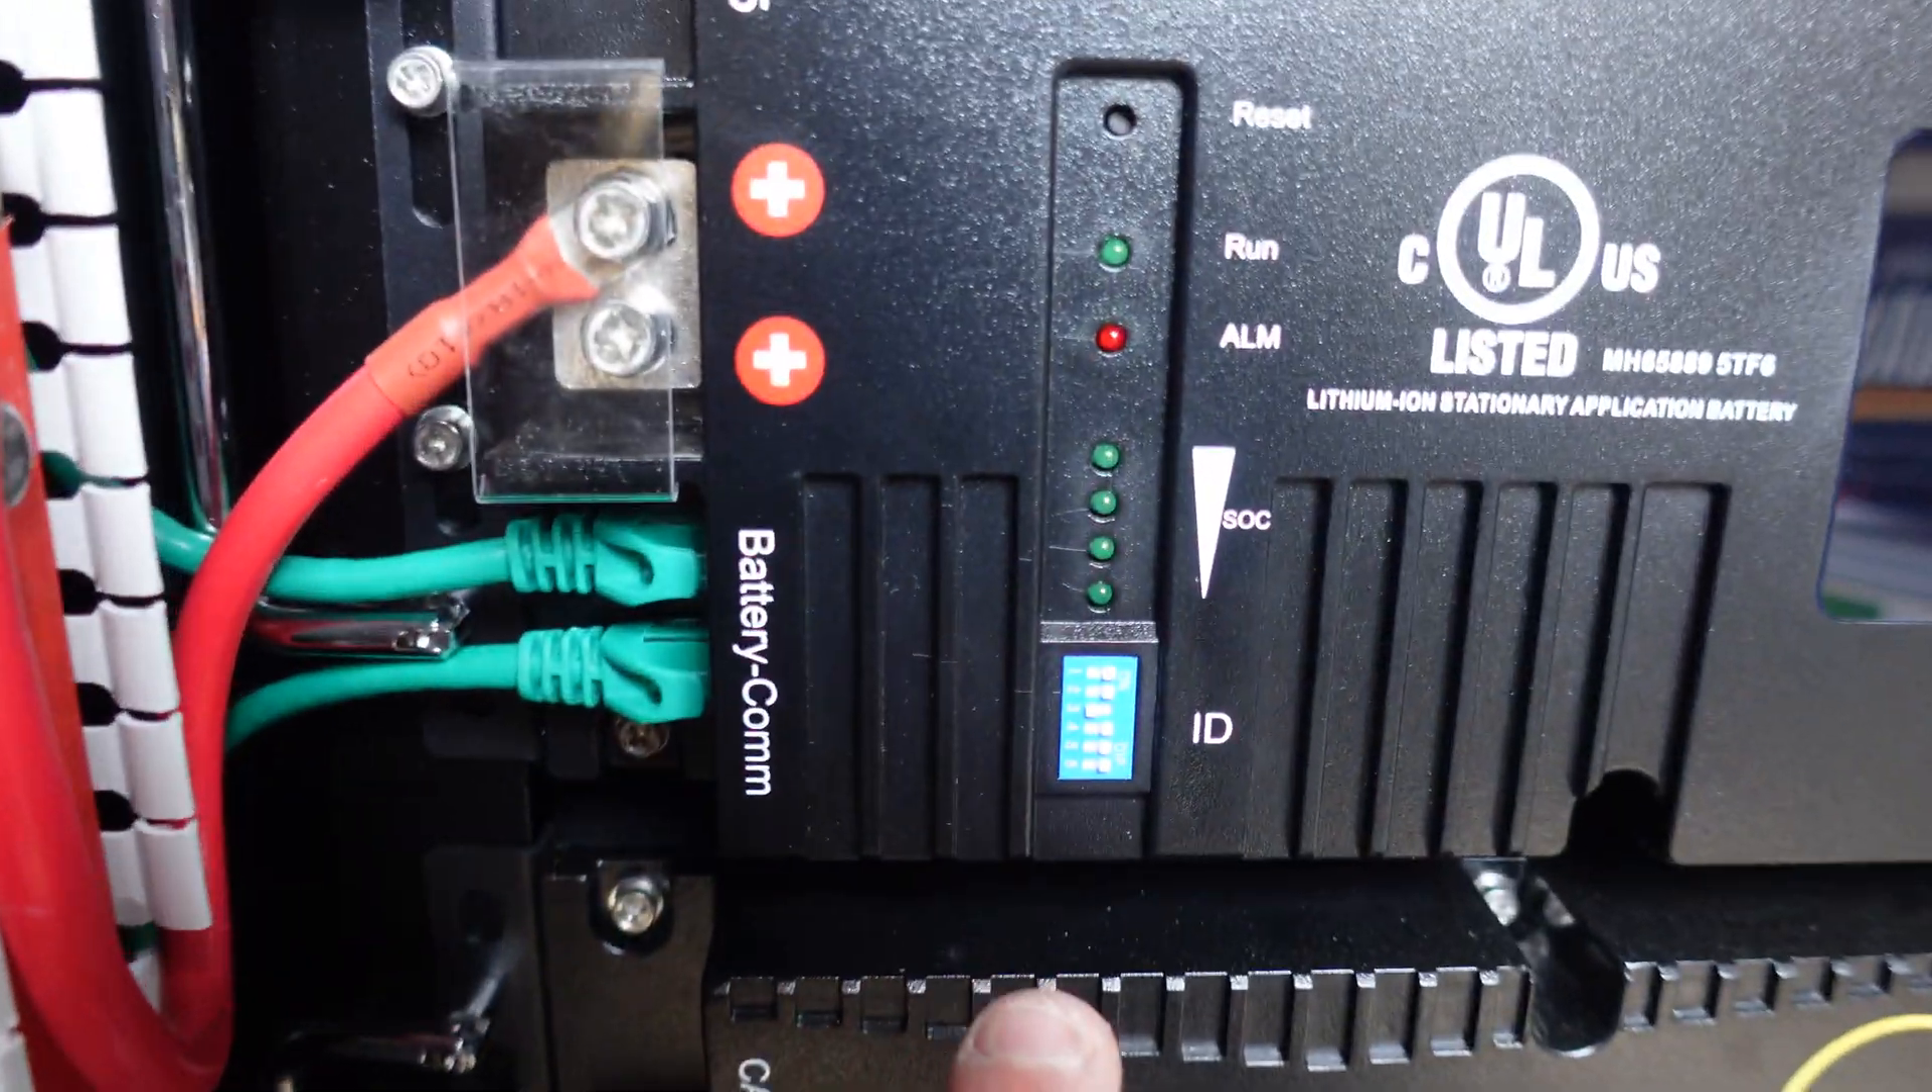I got all the cables back plugged in. I got all of the dip switches all situated.